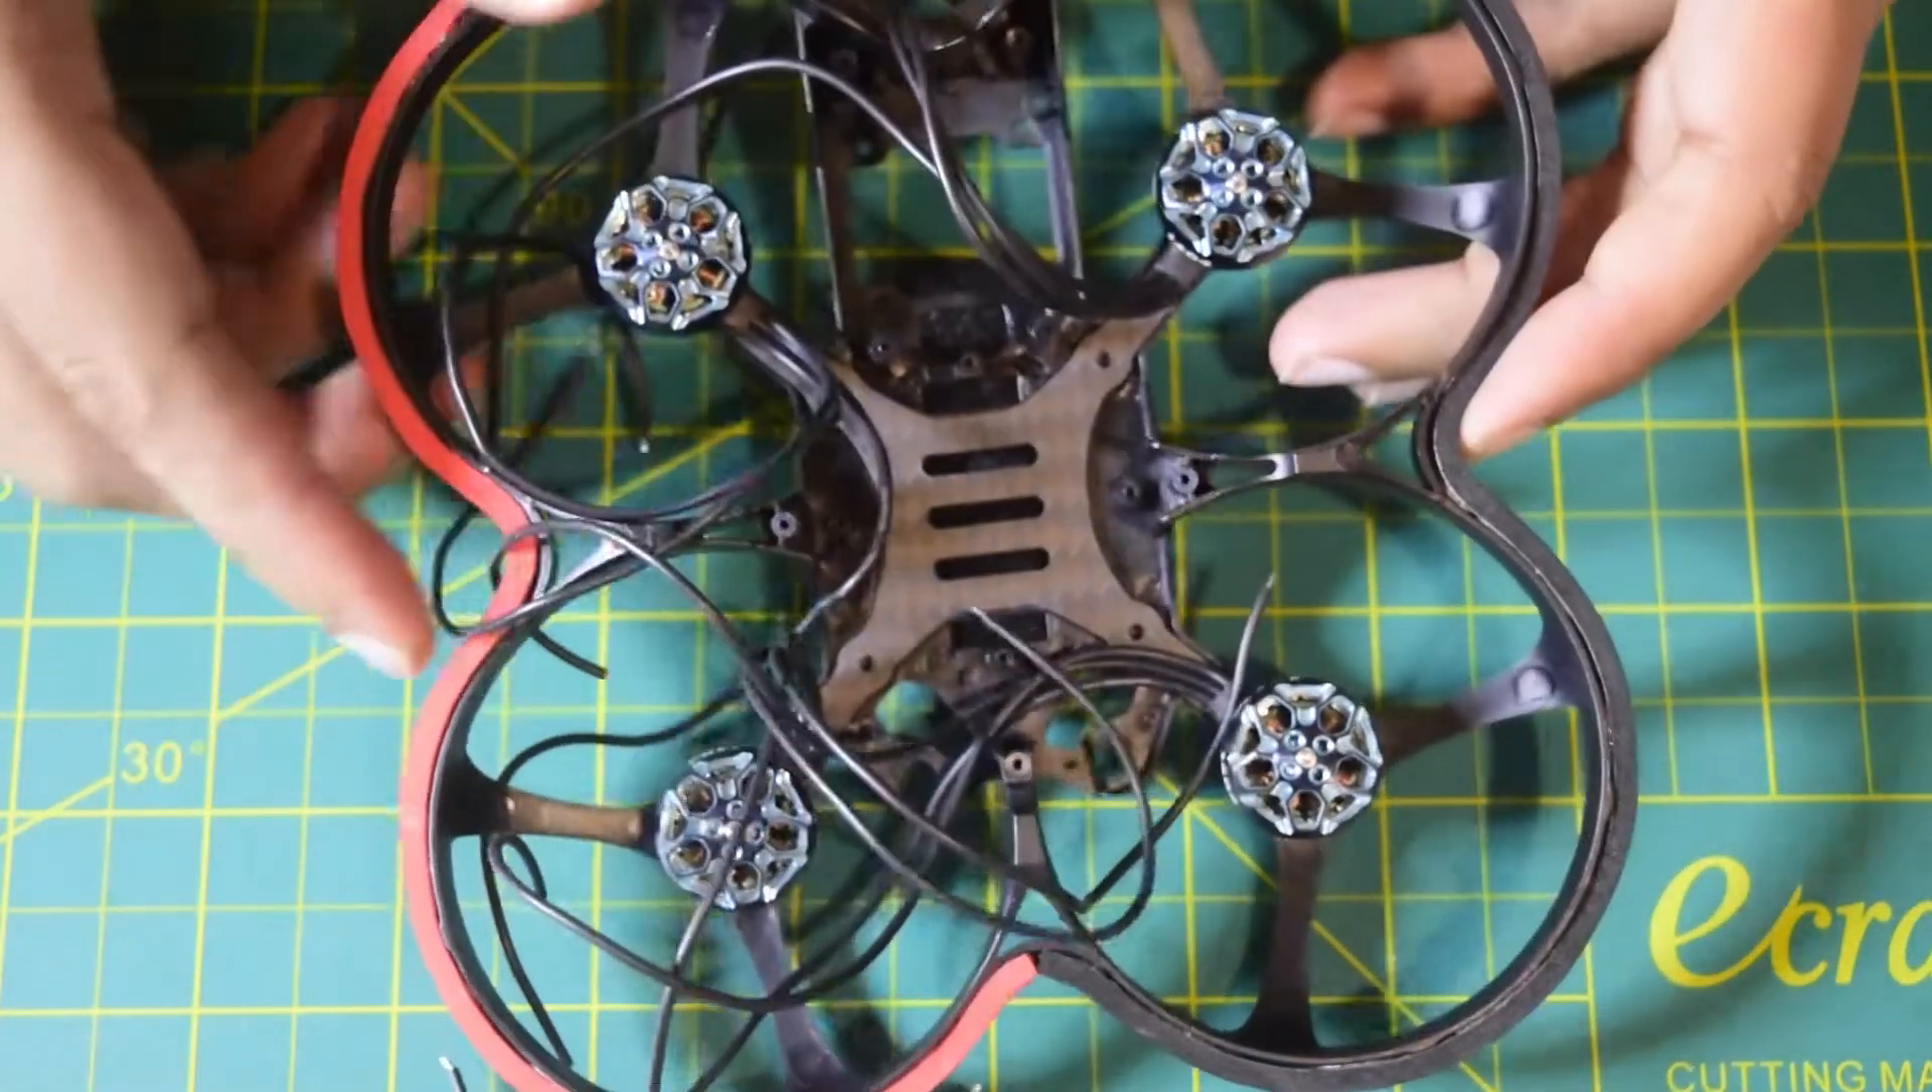As you can see guys i have already installed all the four motor following the same procedure.